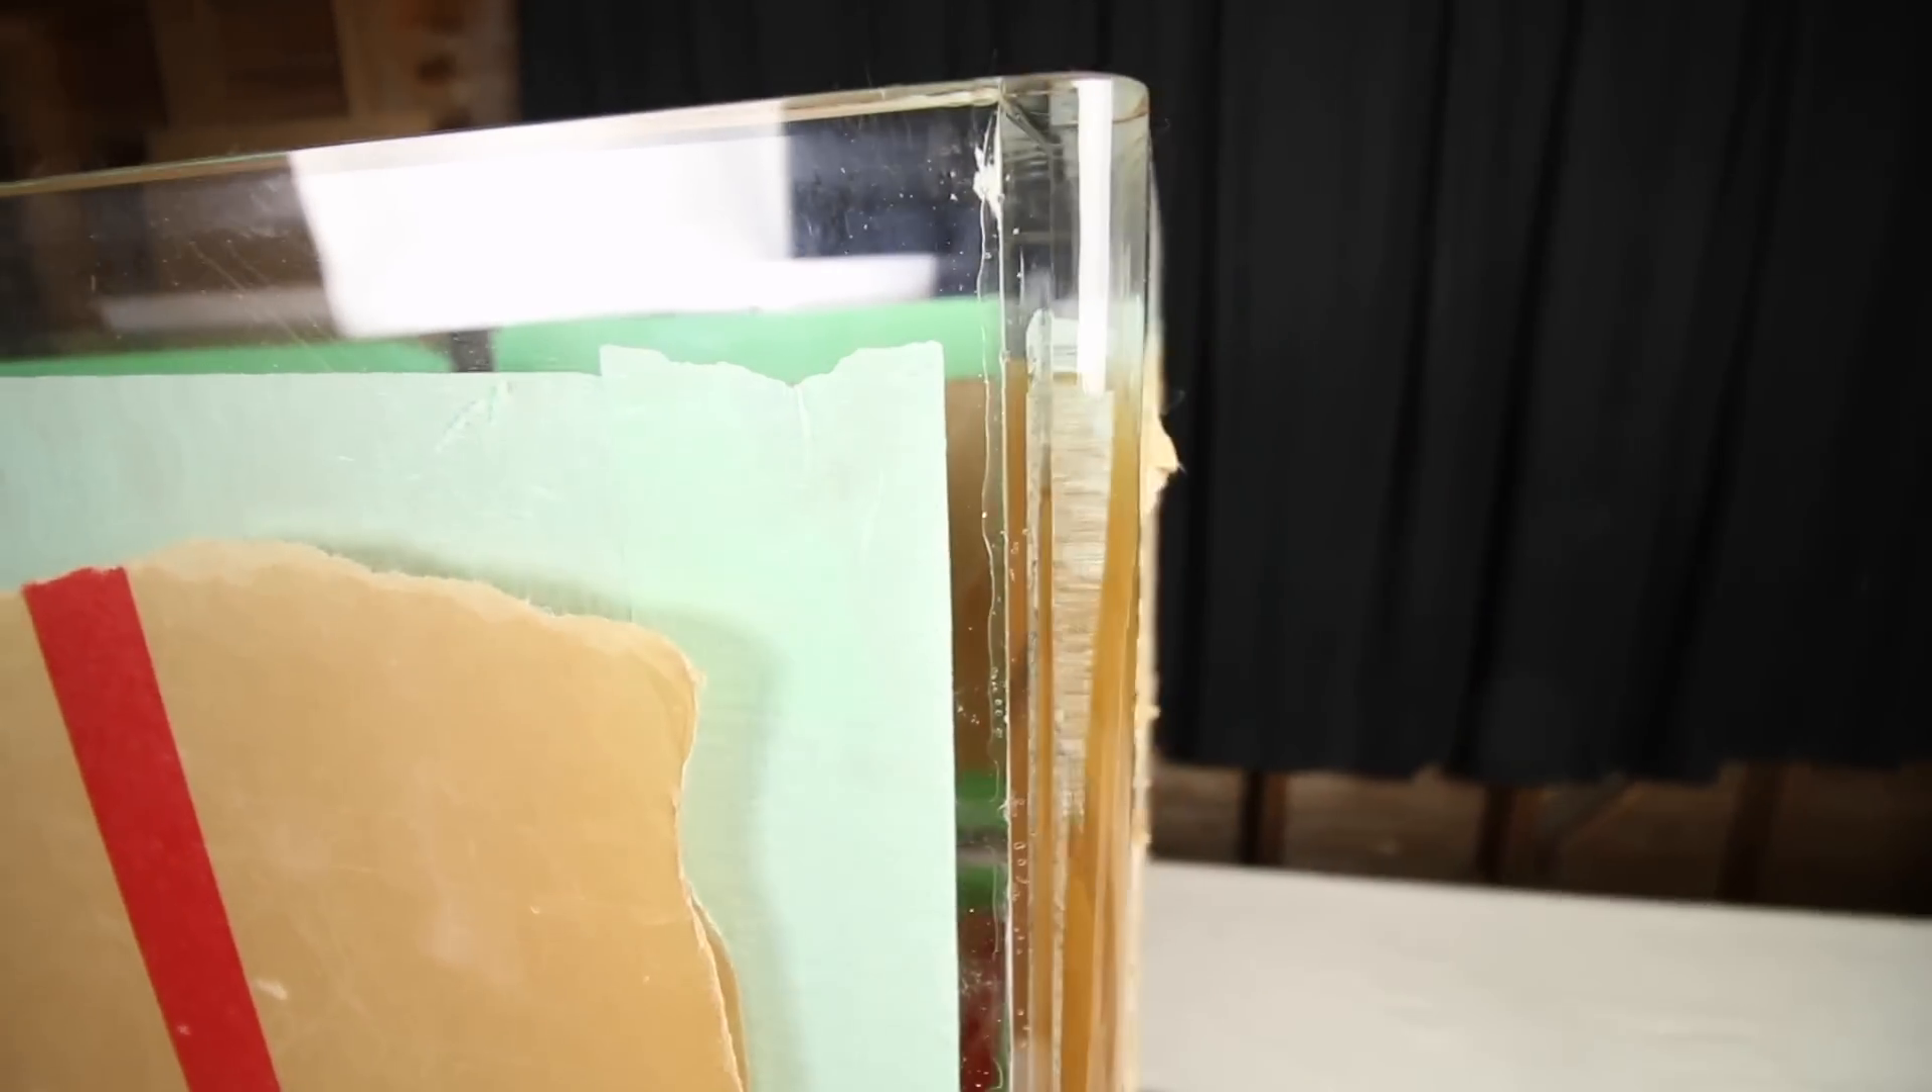Now all that's left really is to remove the protective tape.